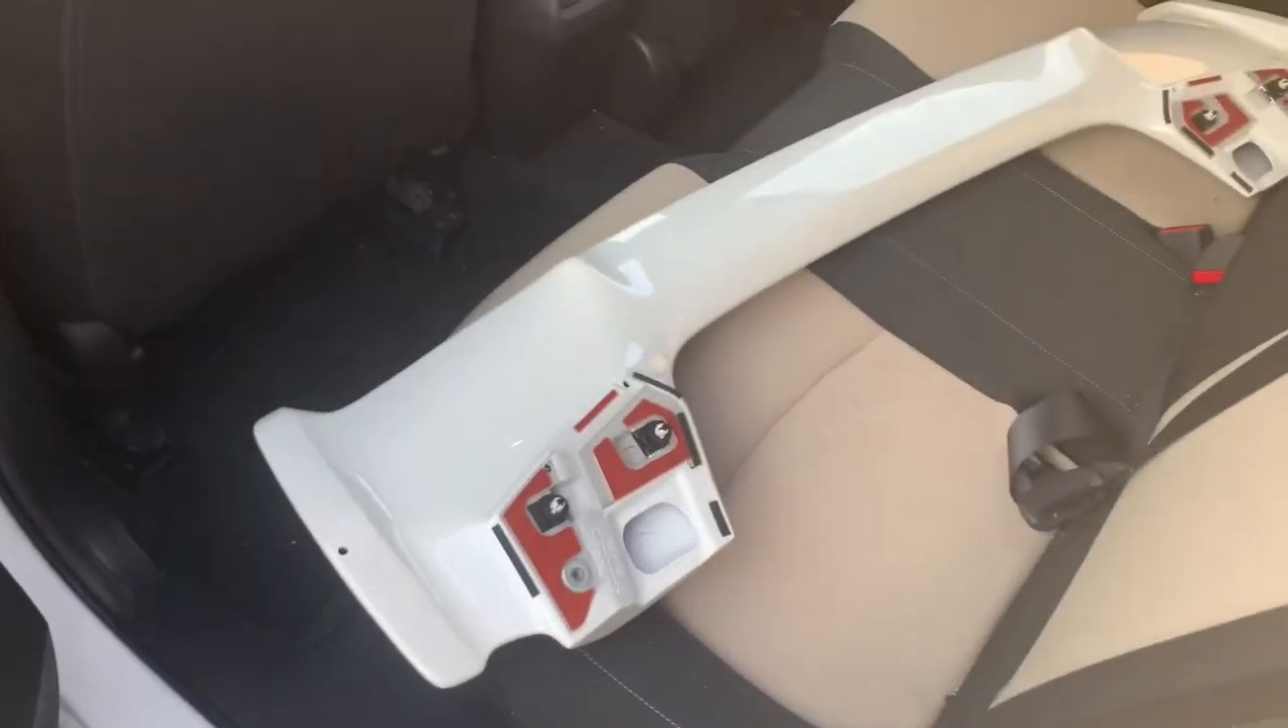All right so the clips are all on.